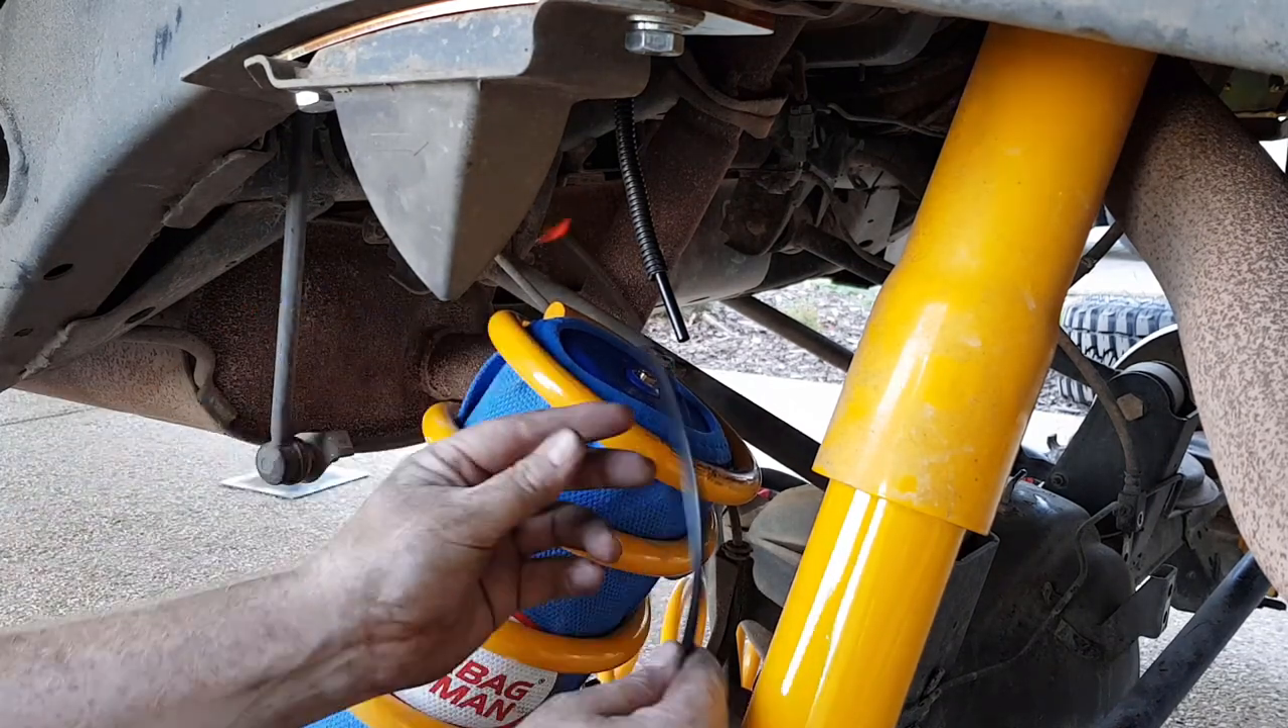I've got the bag in the coil spring. Now. And as you can see. That's sitting in there good.